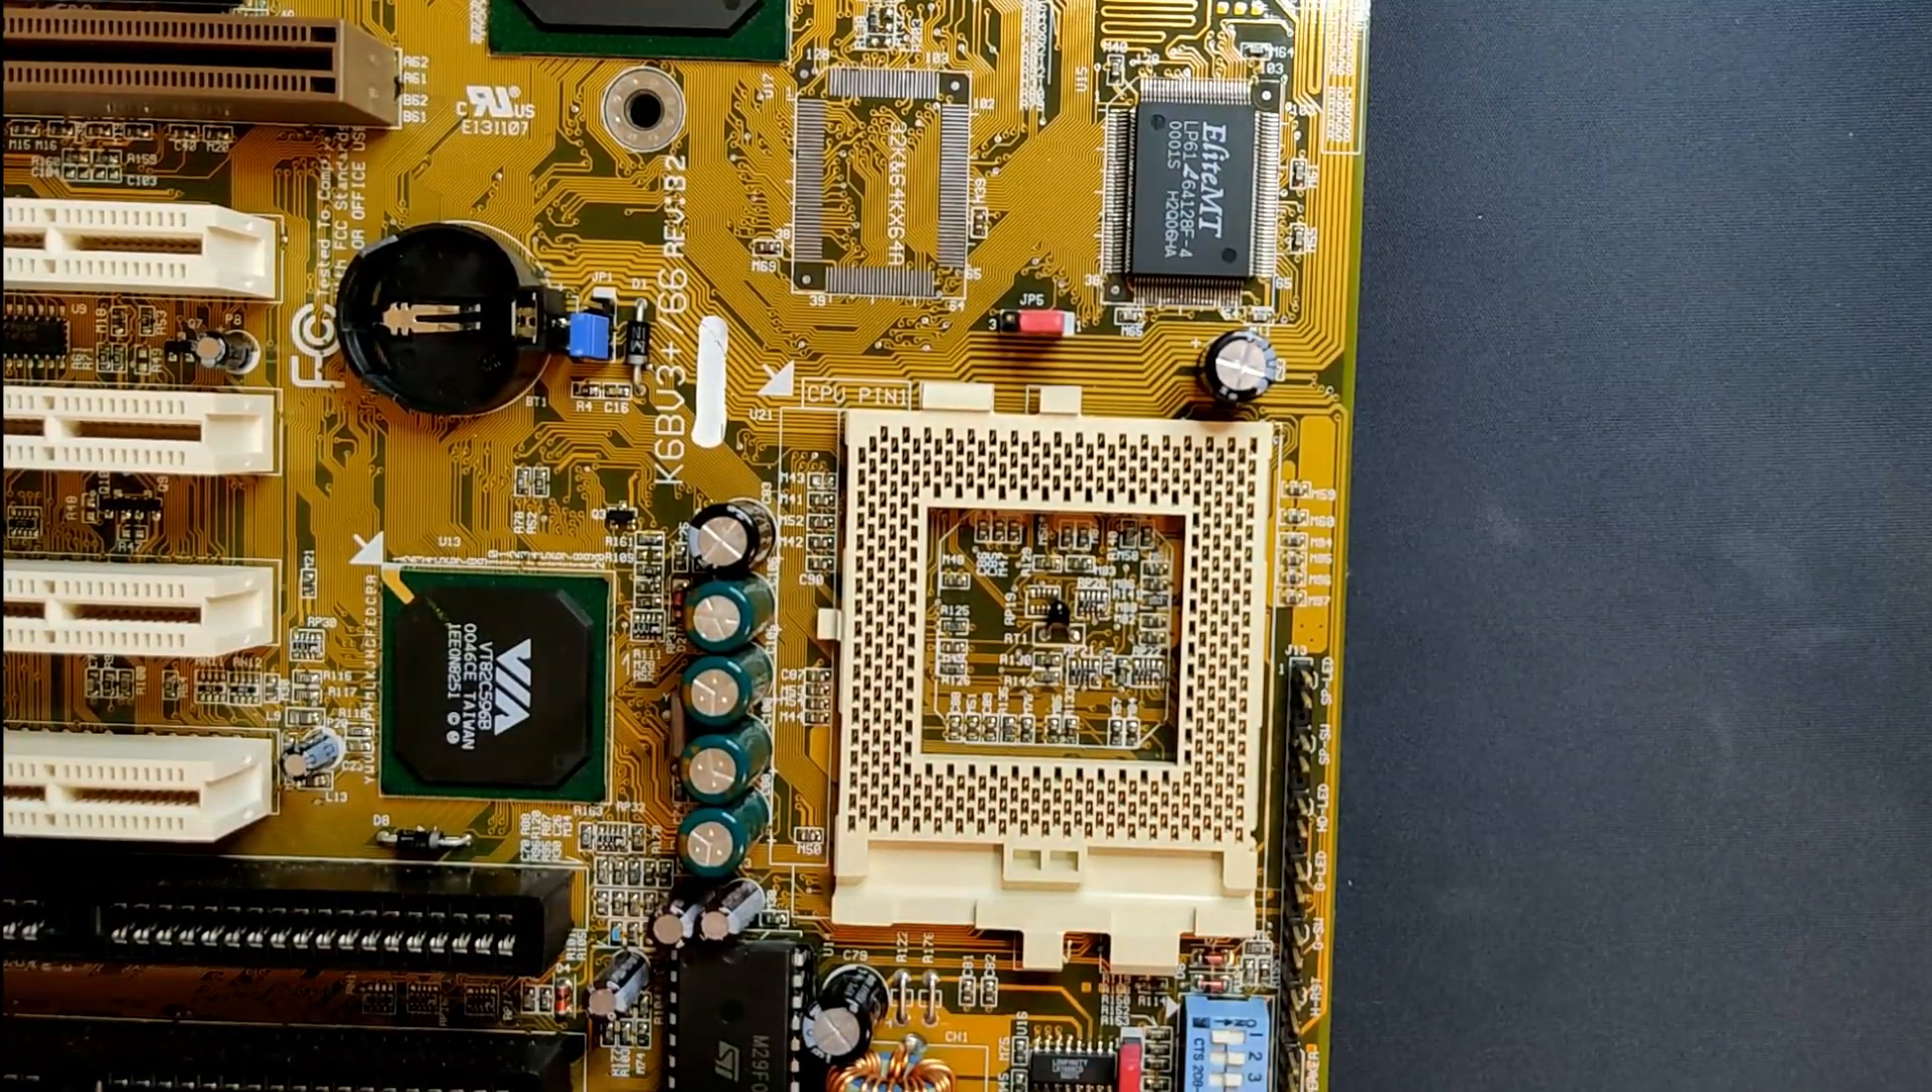After a lot of back and forth, I was finally able to remove the lid from the socket.